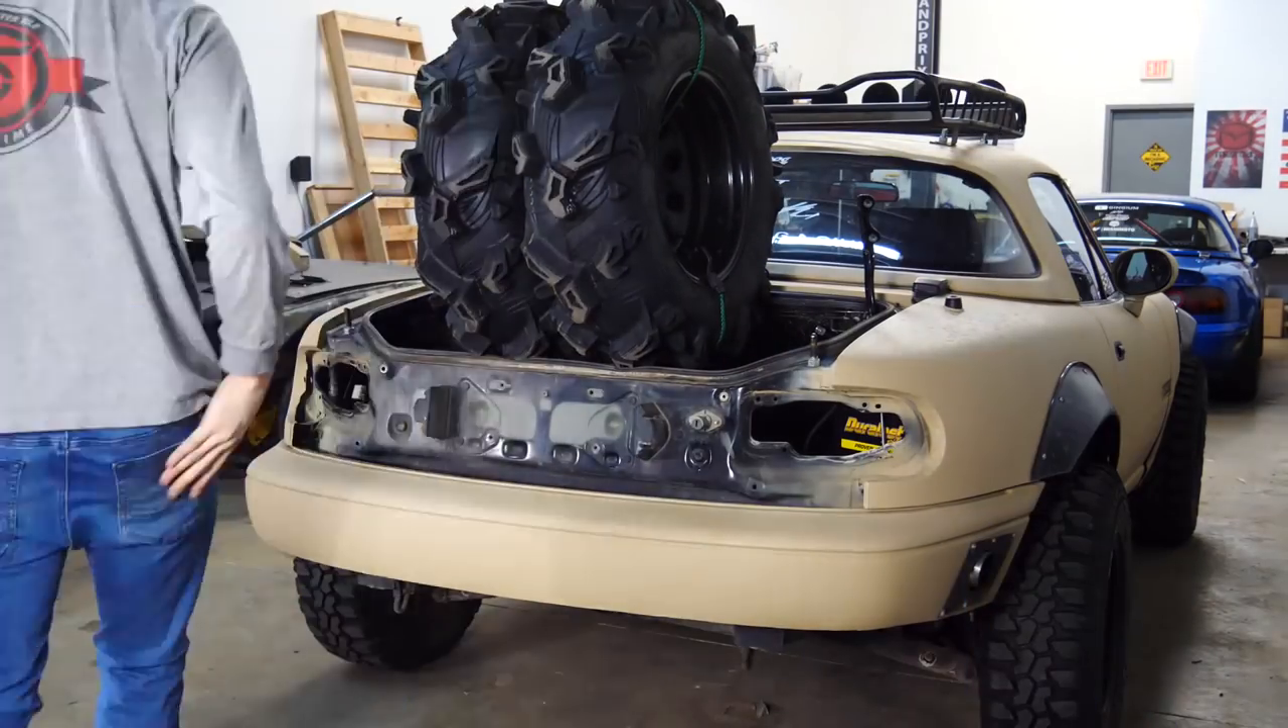The problem is that the trunk isn't big enough for the spares to actually sit inside the trunk.